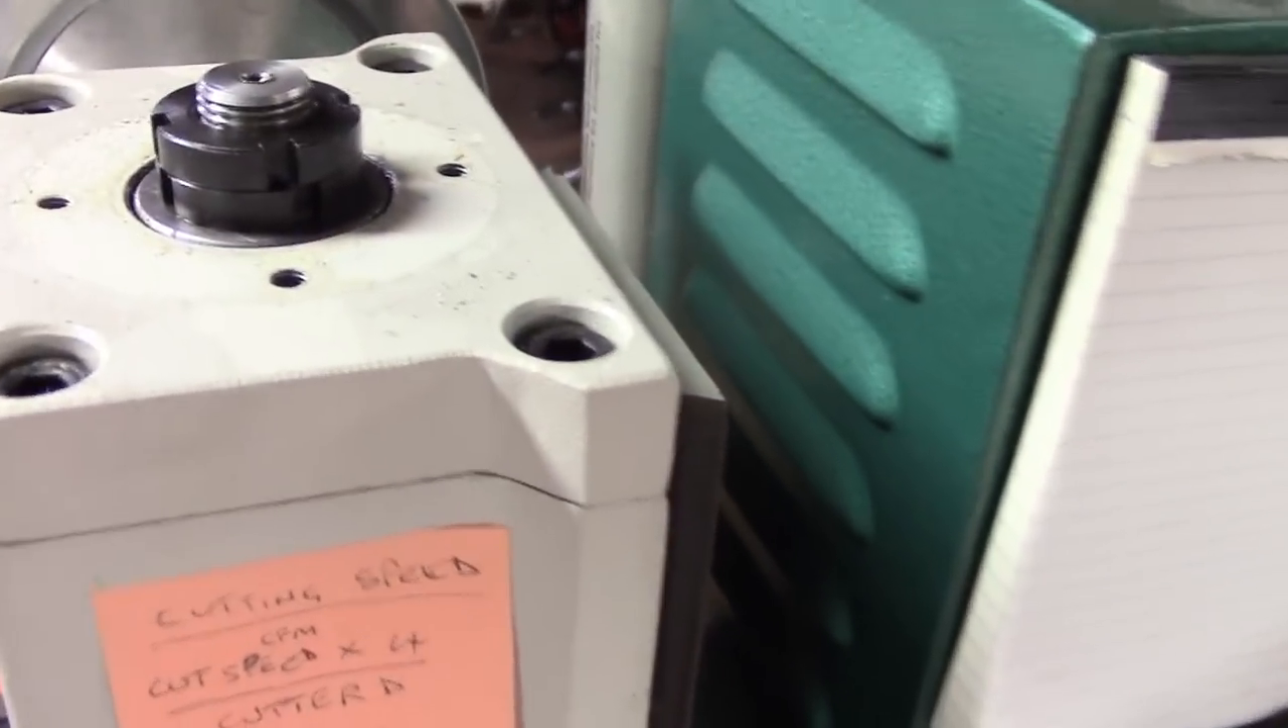Okay, on top of the column here, I've taken the bolts out of that.